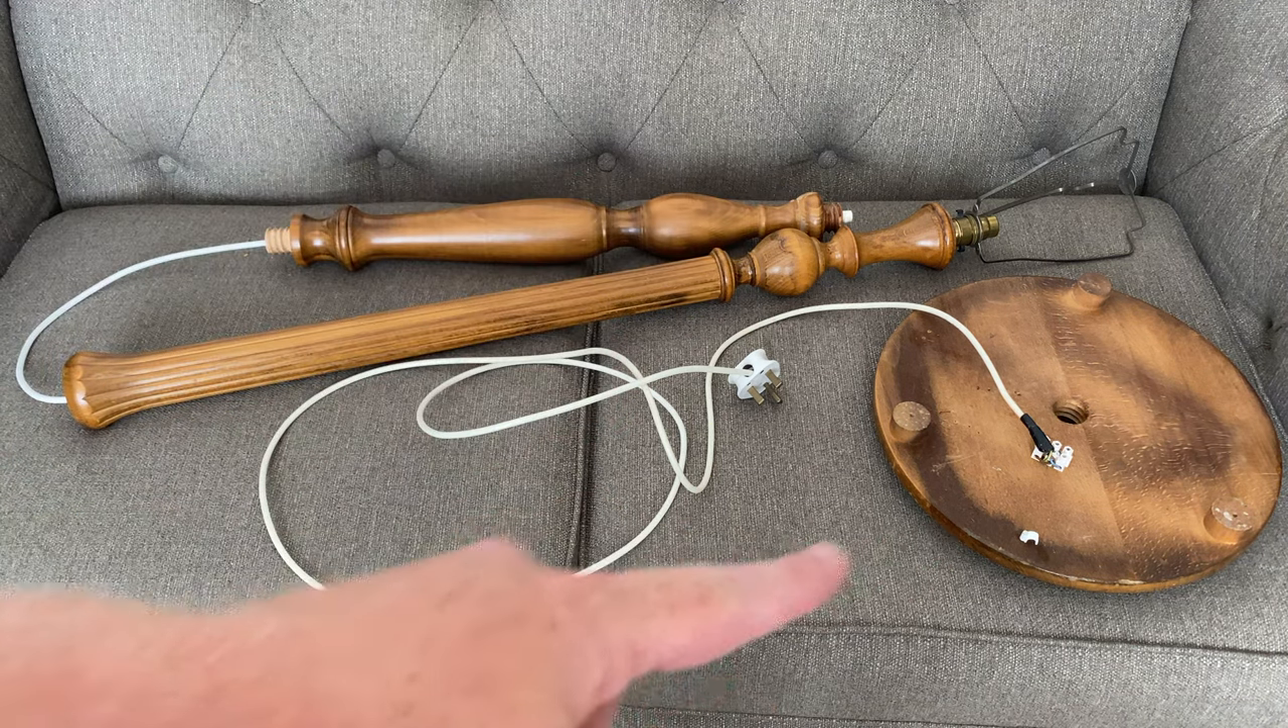So here you can see we've got the main section here that will then screw onto the lower section and then that screws into the base which is currently upside down.